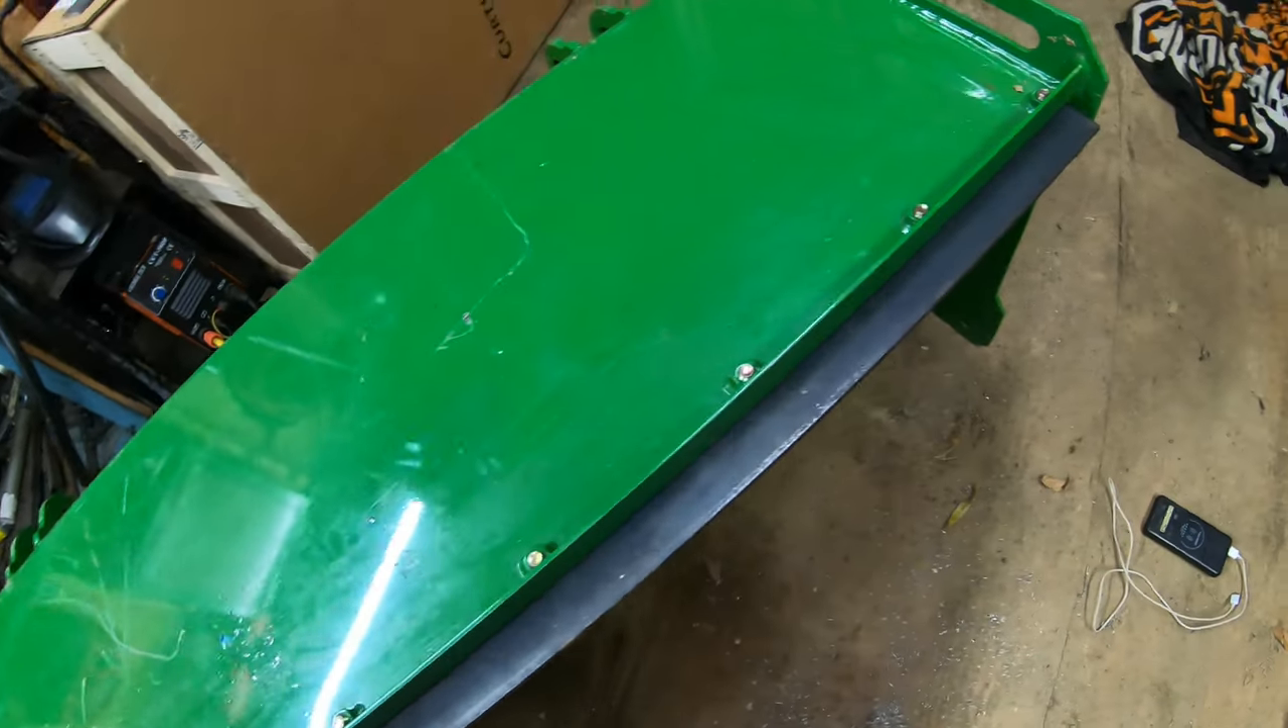All right, guys, we've got the top cutting edge all finished up. Got it all bolted in place.